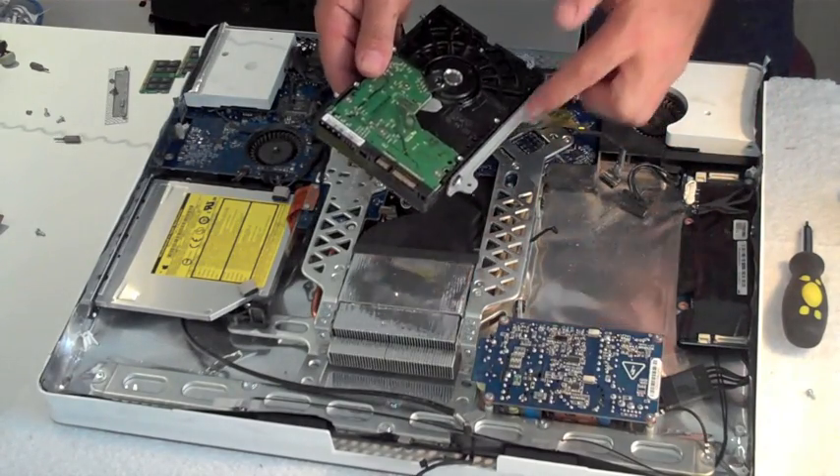And that's the hard drive removed.